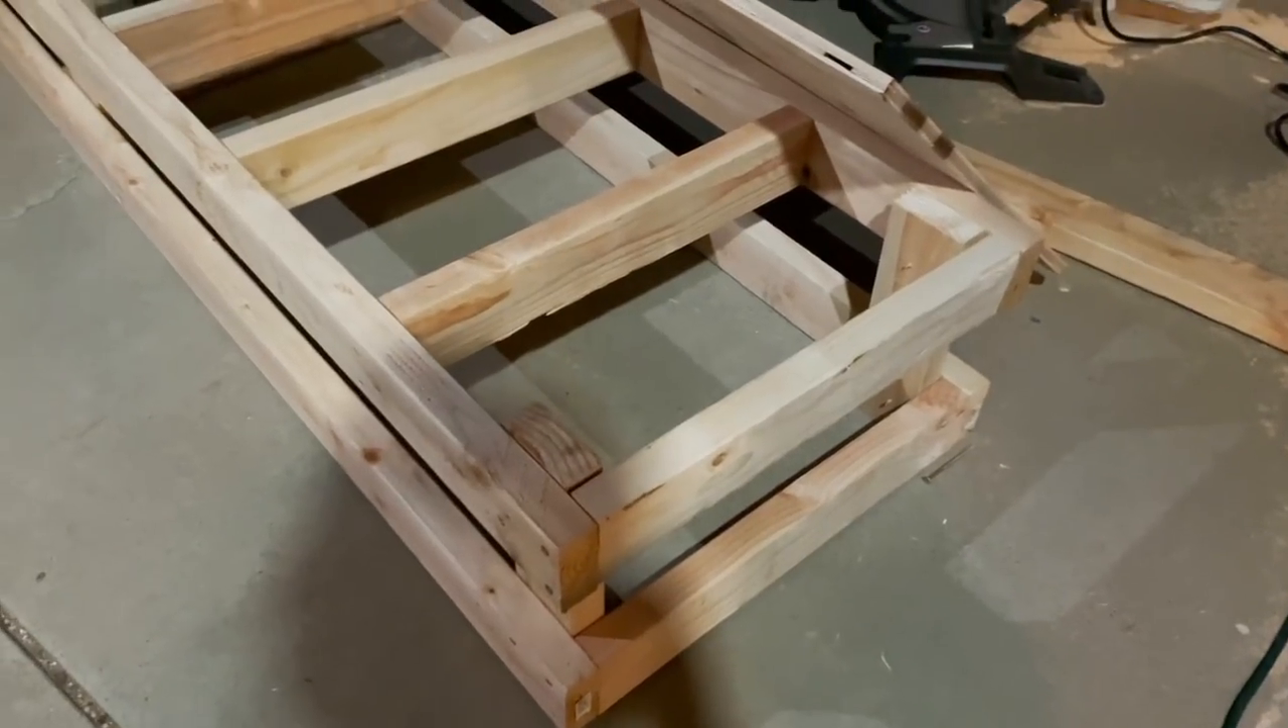I got the frame all done that was a nightmare now we just got to screw down the top piece of ply and the ply on the side.